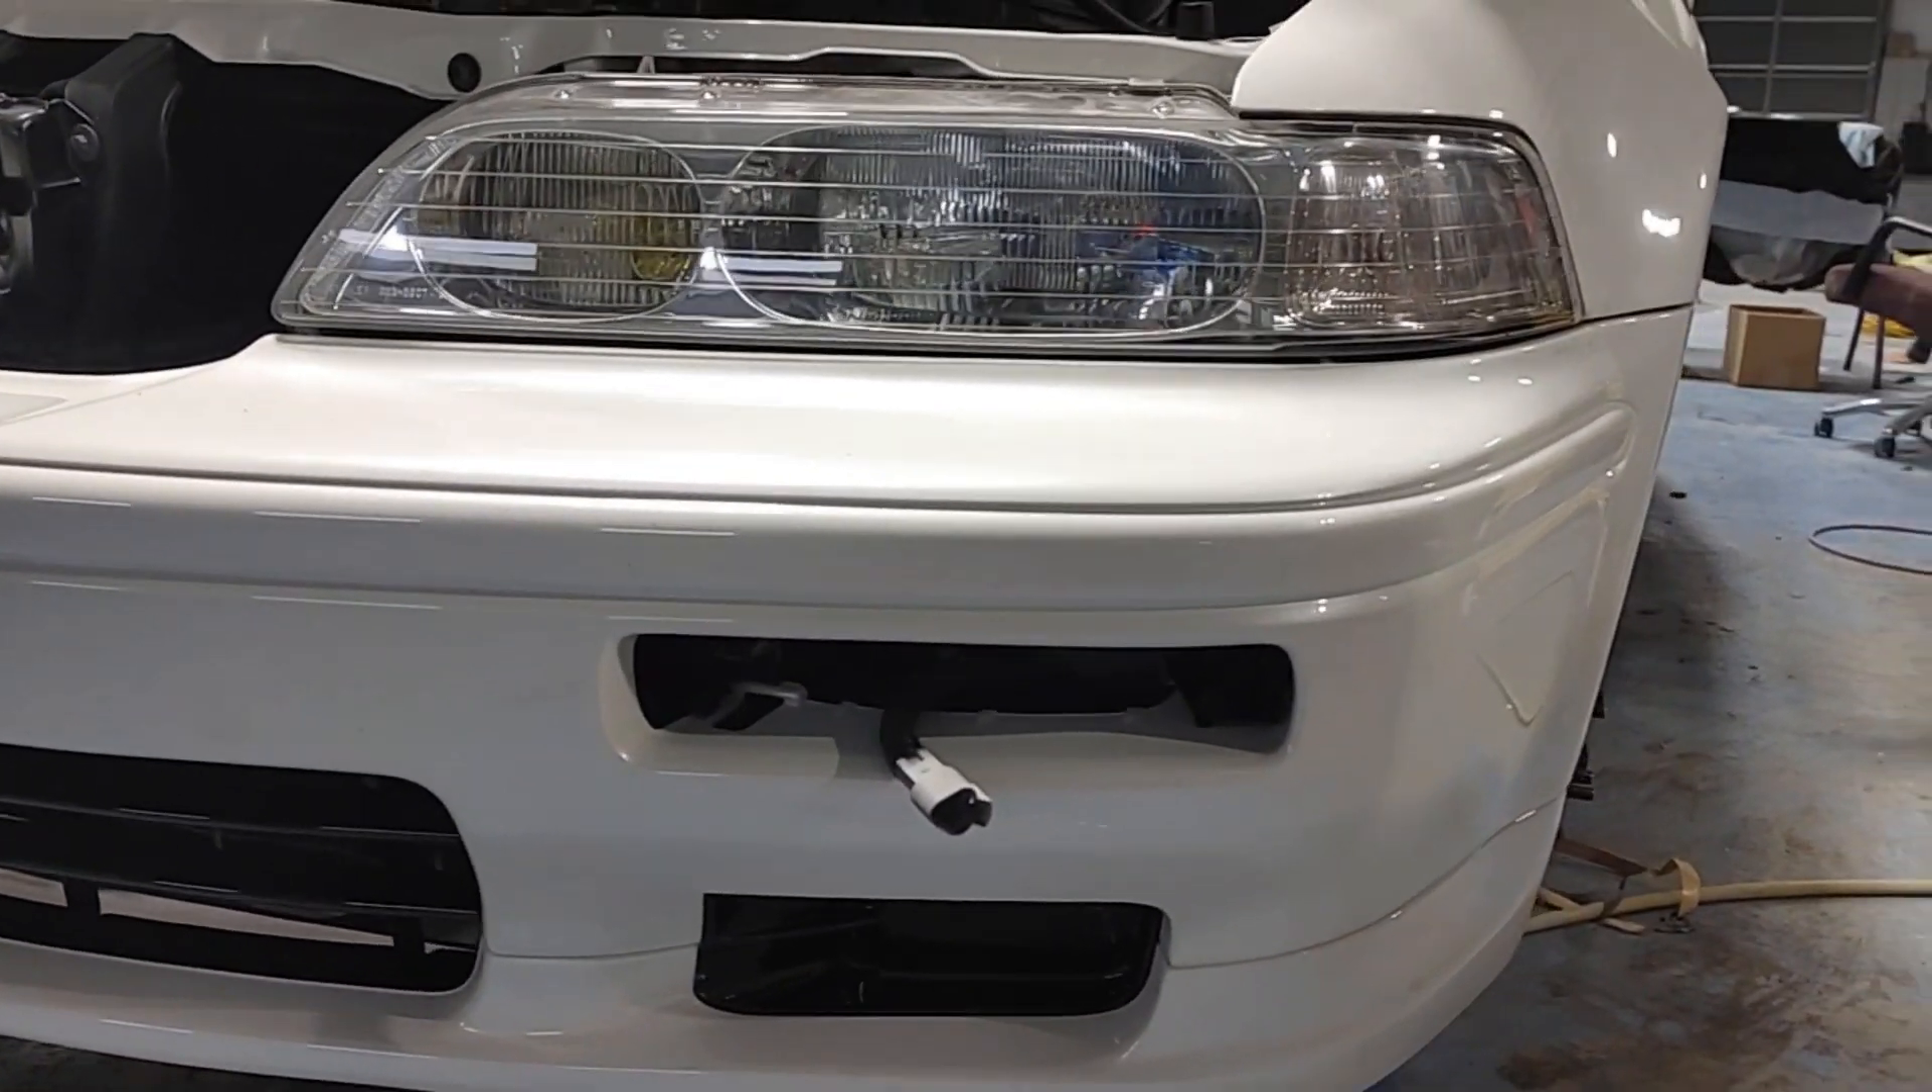Got us a nice even gap under that headlight.